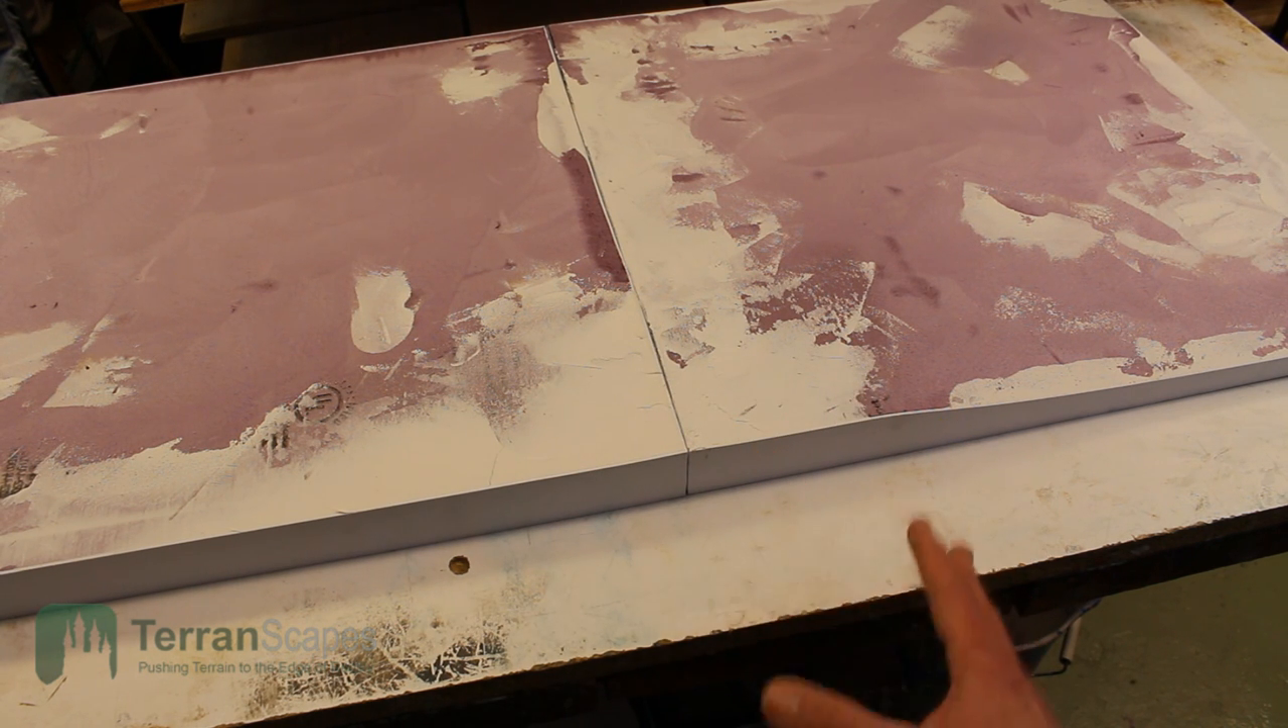But I've been really, really excited with how these edges are matching, and they do seem to be quite a bit, you know, more uniform certainly than what I've been doing in the past.